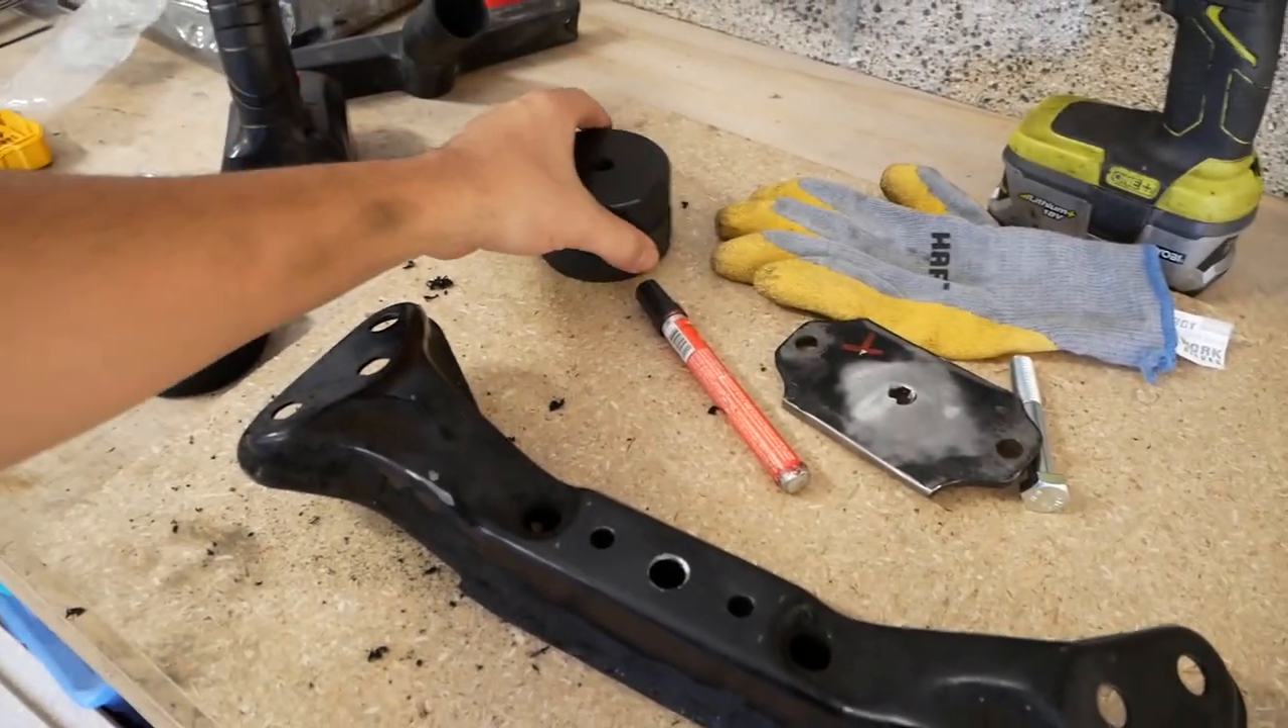So here I am with the transmission mount taken apart for Edie's Z32 with the VH45 in it.